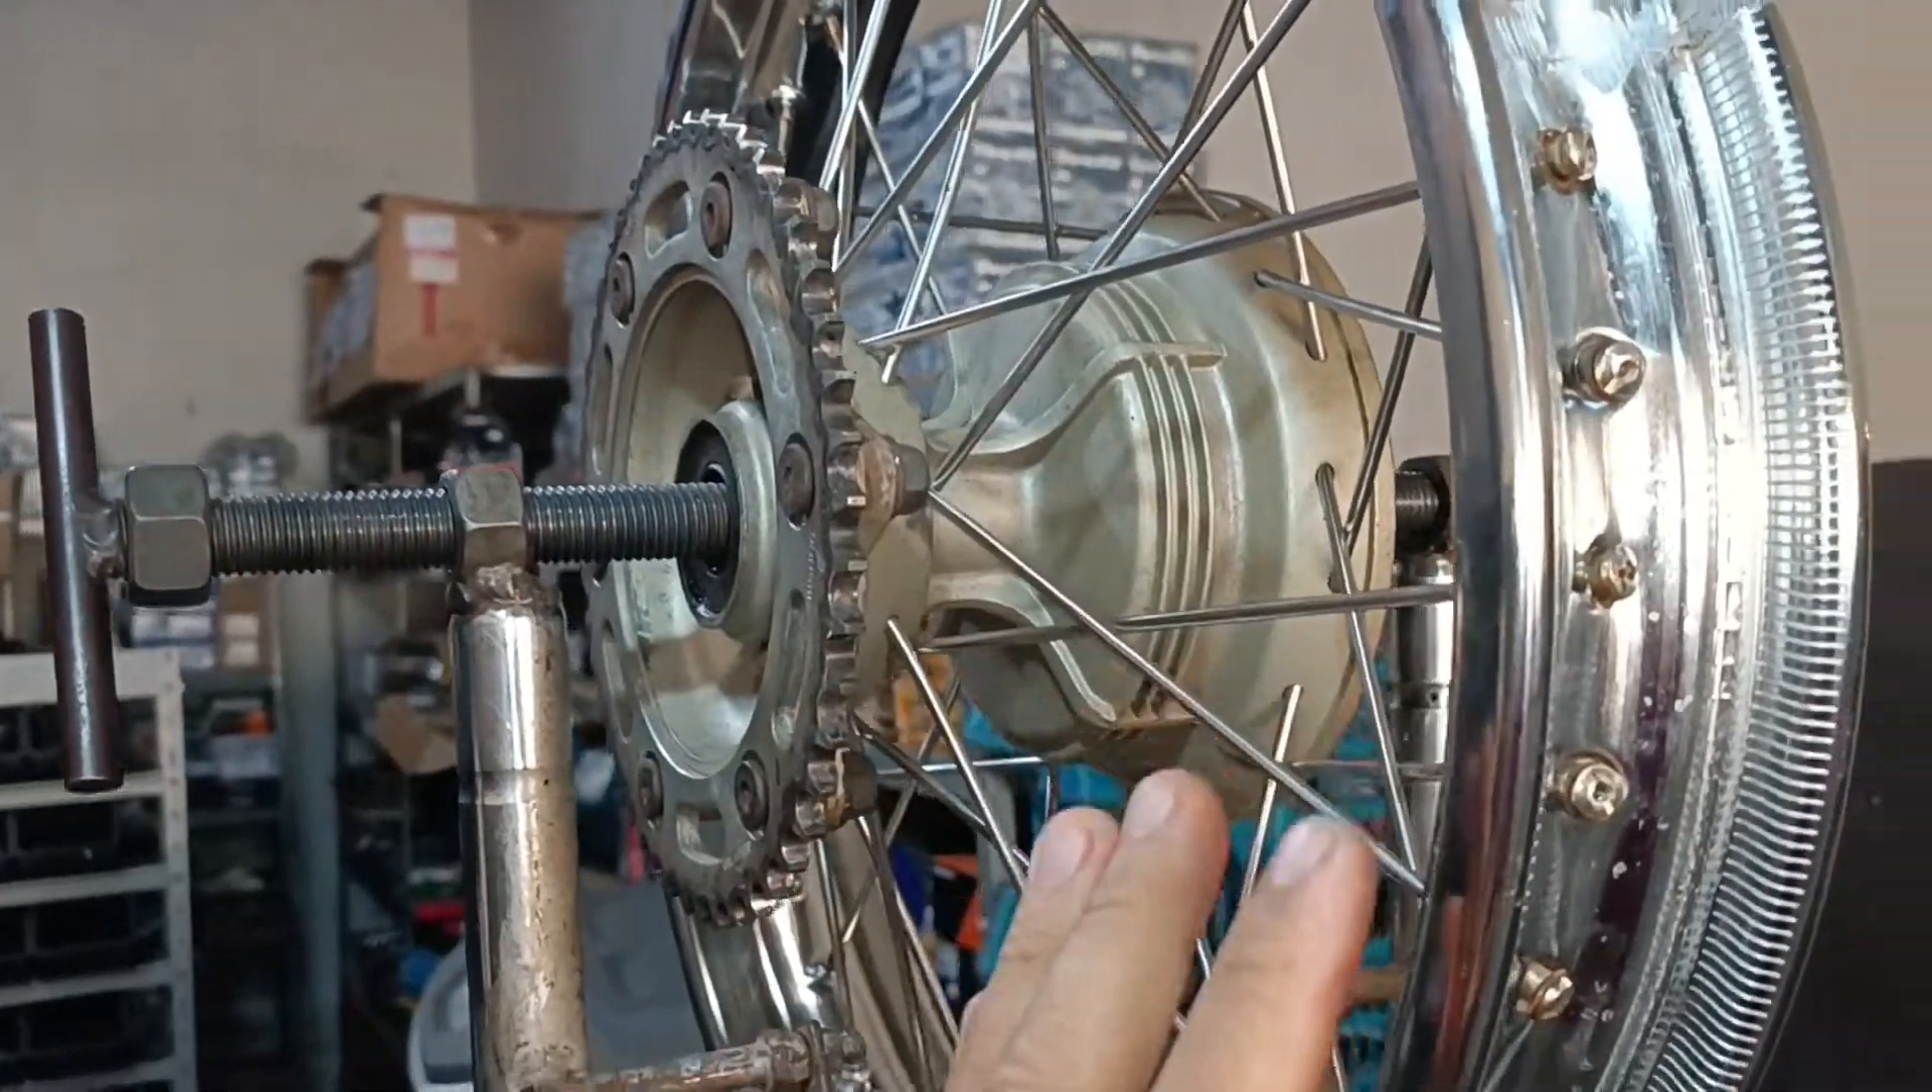Agora a rodazinha tá toda montadinha já coloquei em nossos no nosso alinhador caseiro.